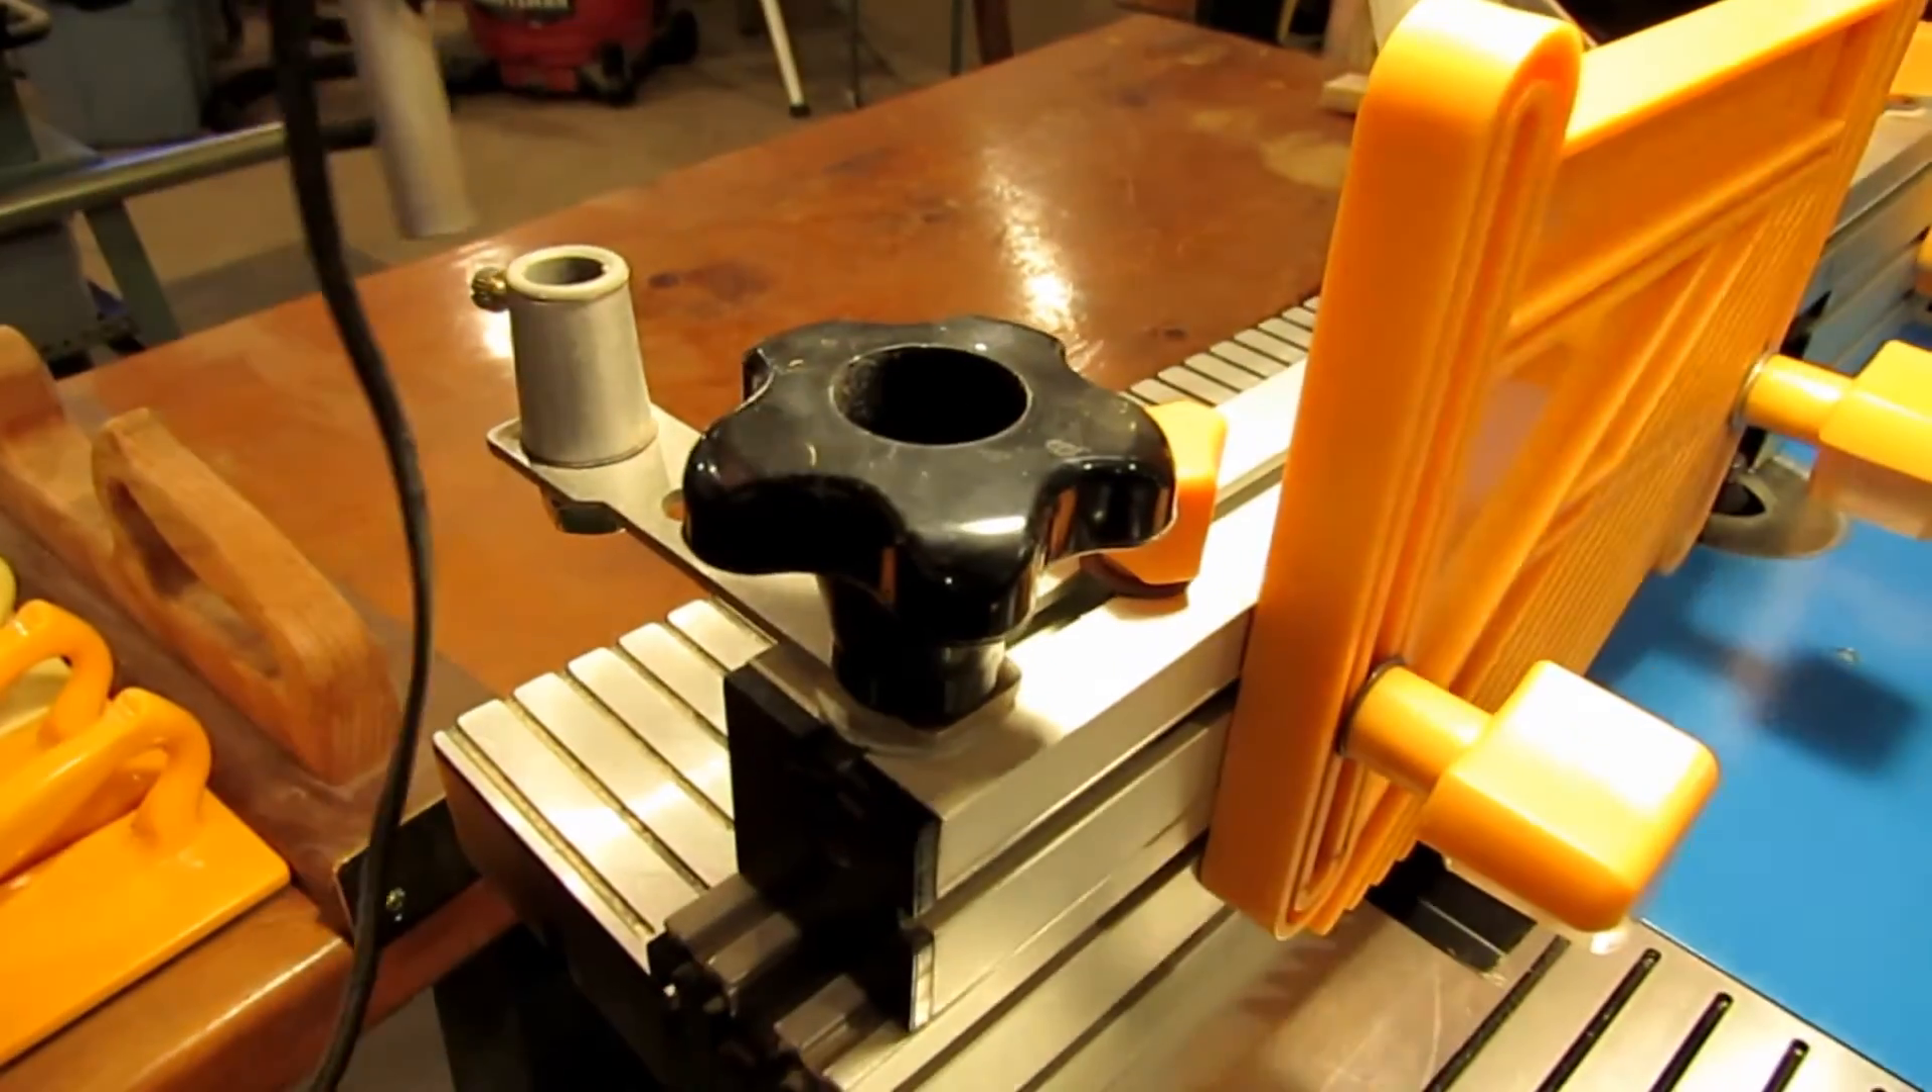The last thing I did is I put a little bracket off the fence with a hand screw to adjust it.